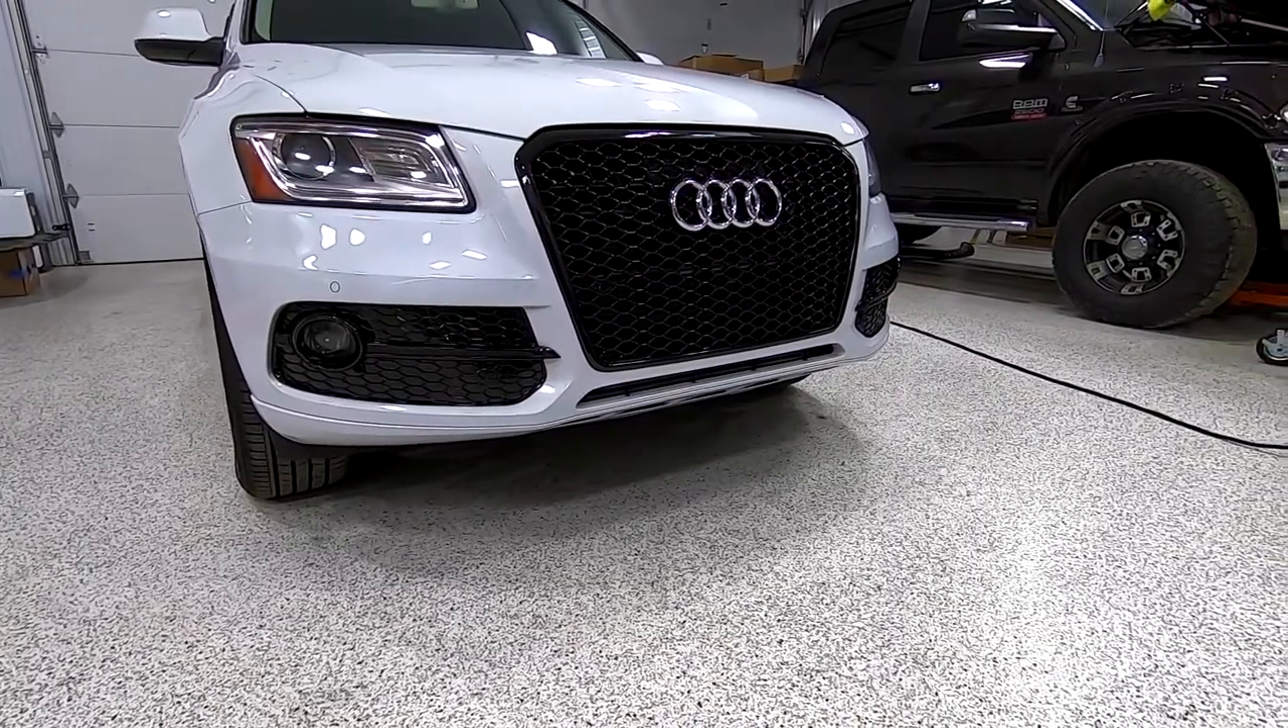We got the front end all back together.